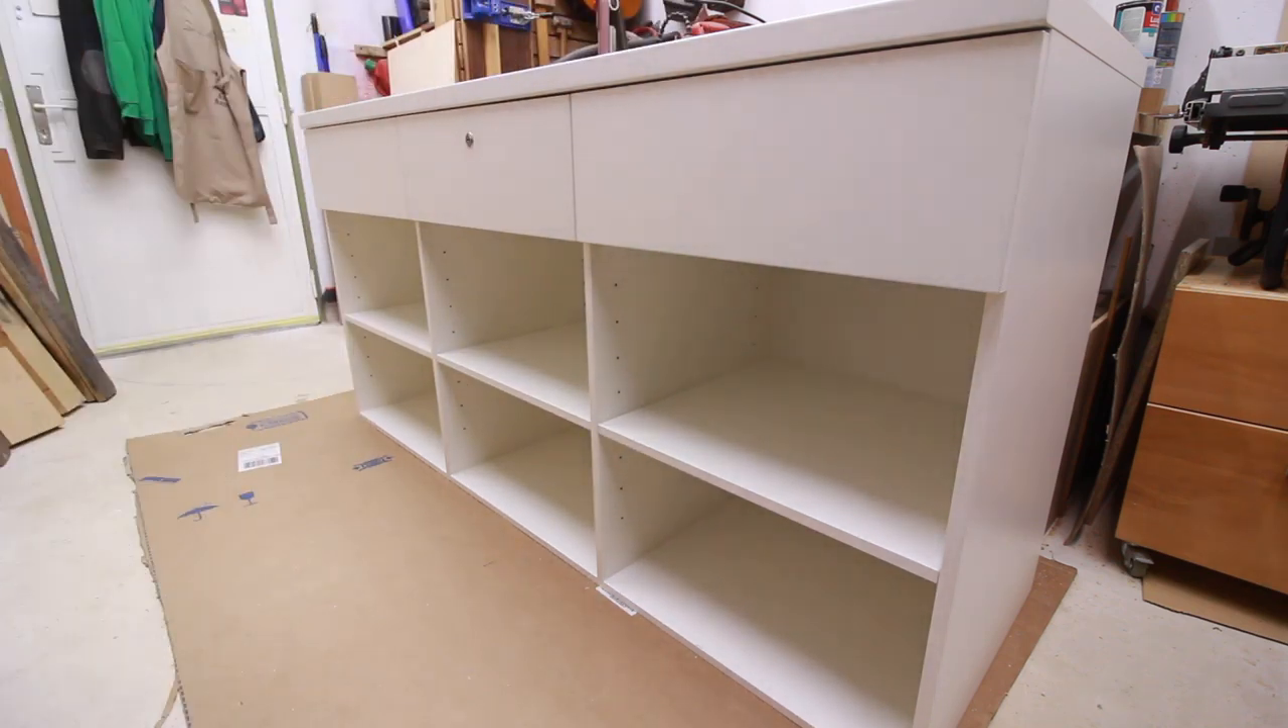There I put the shelves in place everything fits fantastically just reference from the bottom and it came out perfect.